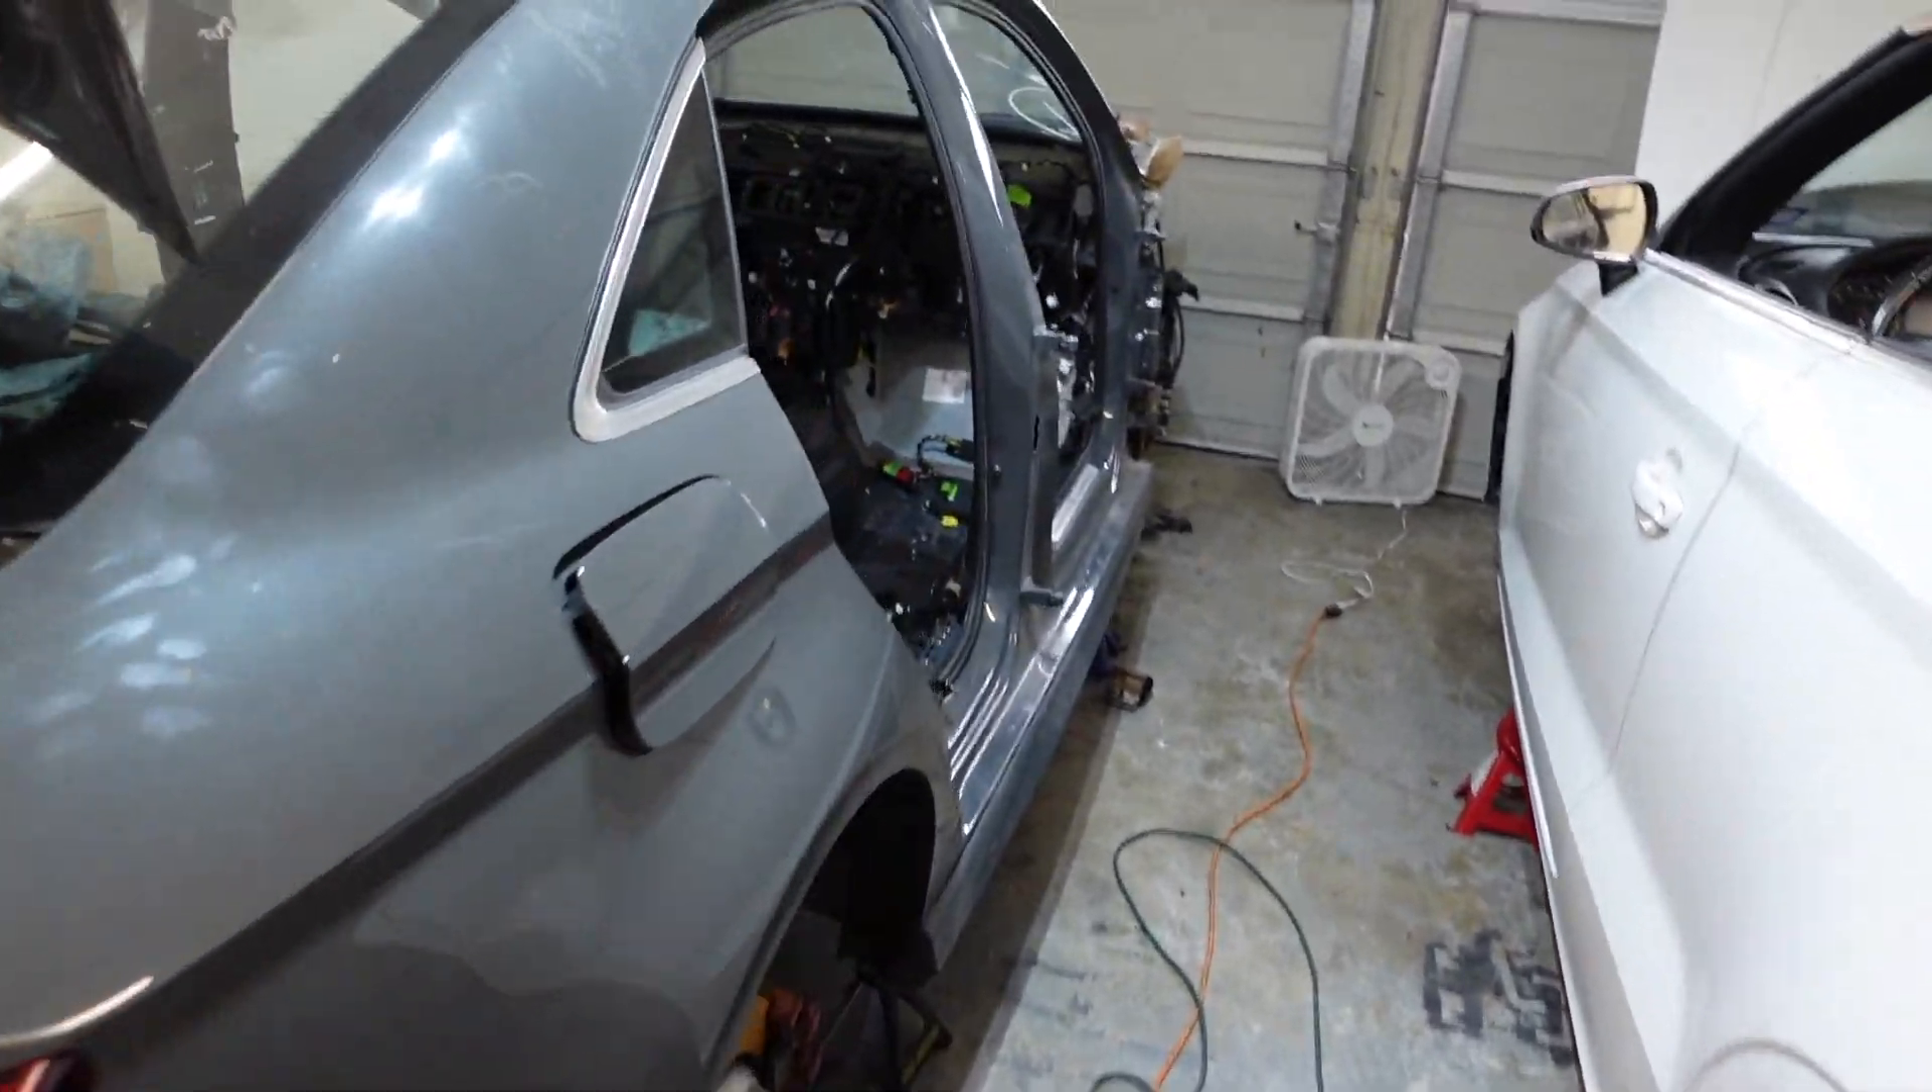As you can see this car is mostly taken apart.